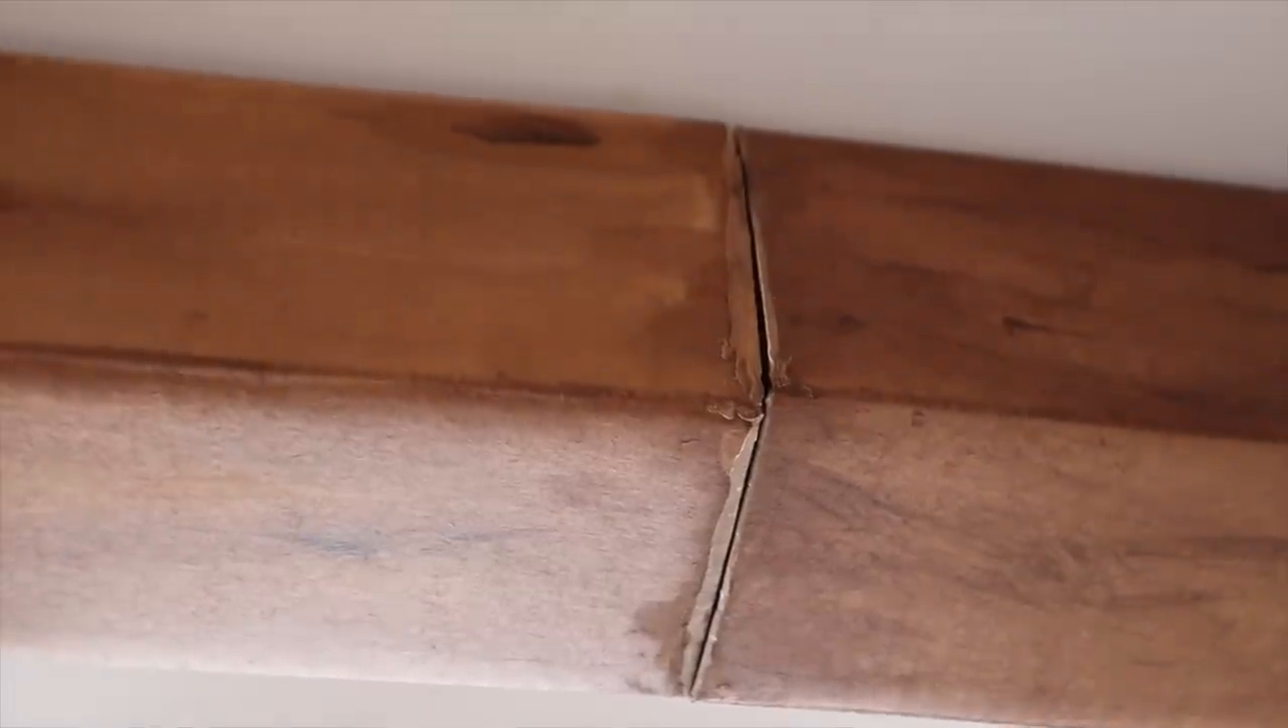And as you can see, oh yeah, there's a gap and some of them are worse than others.